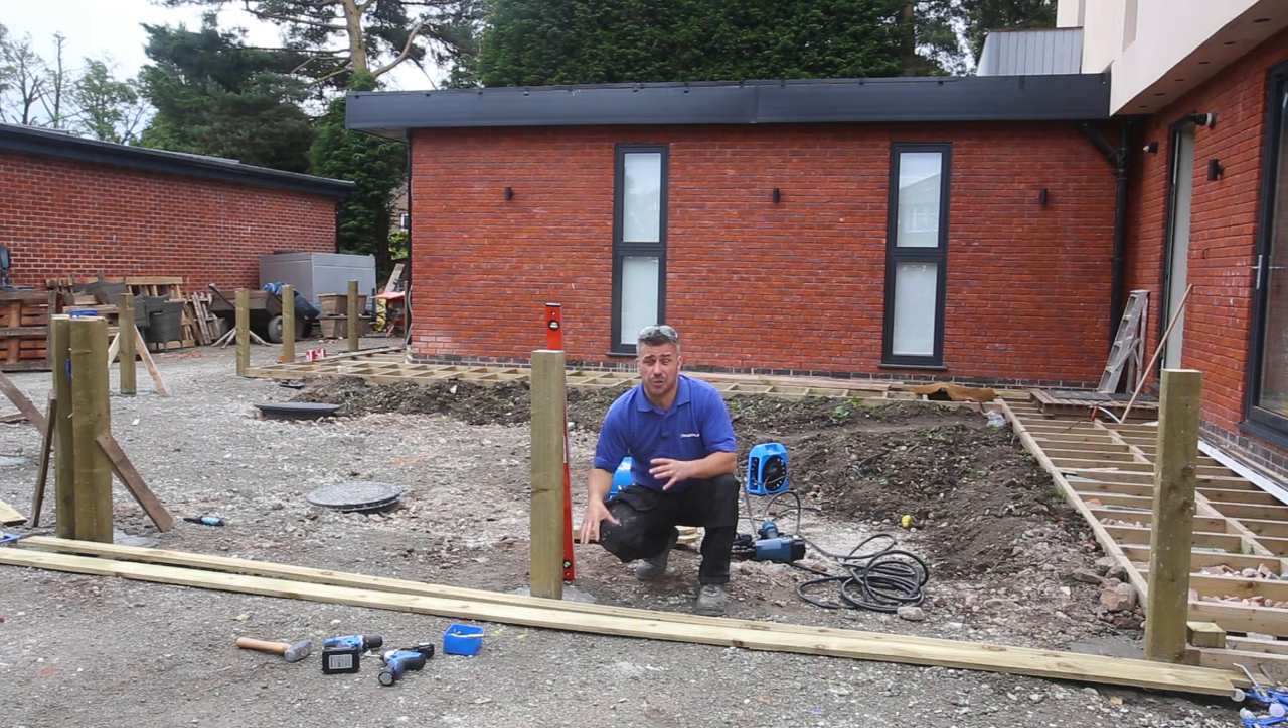Now I've completed all my fence posts they're all set into position we did this yesterday so the concrete's nice and dry and they're nice and solid.